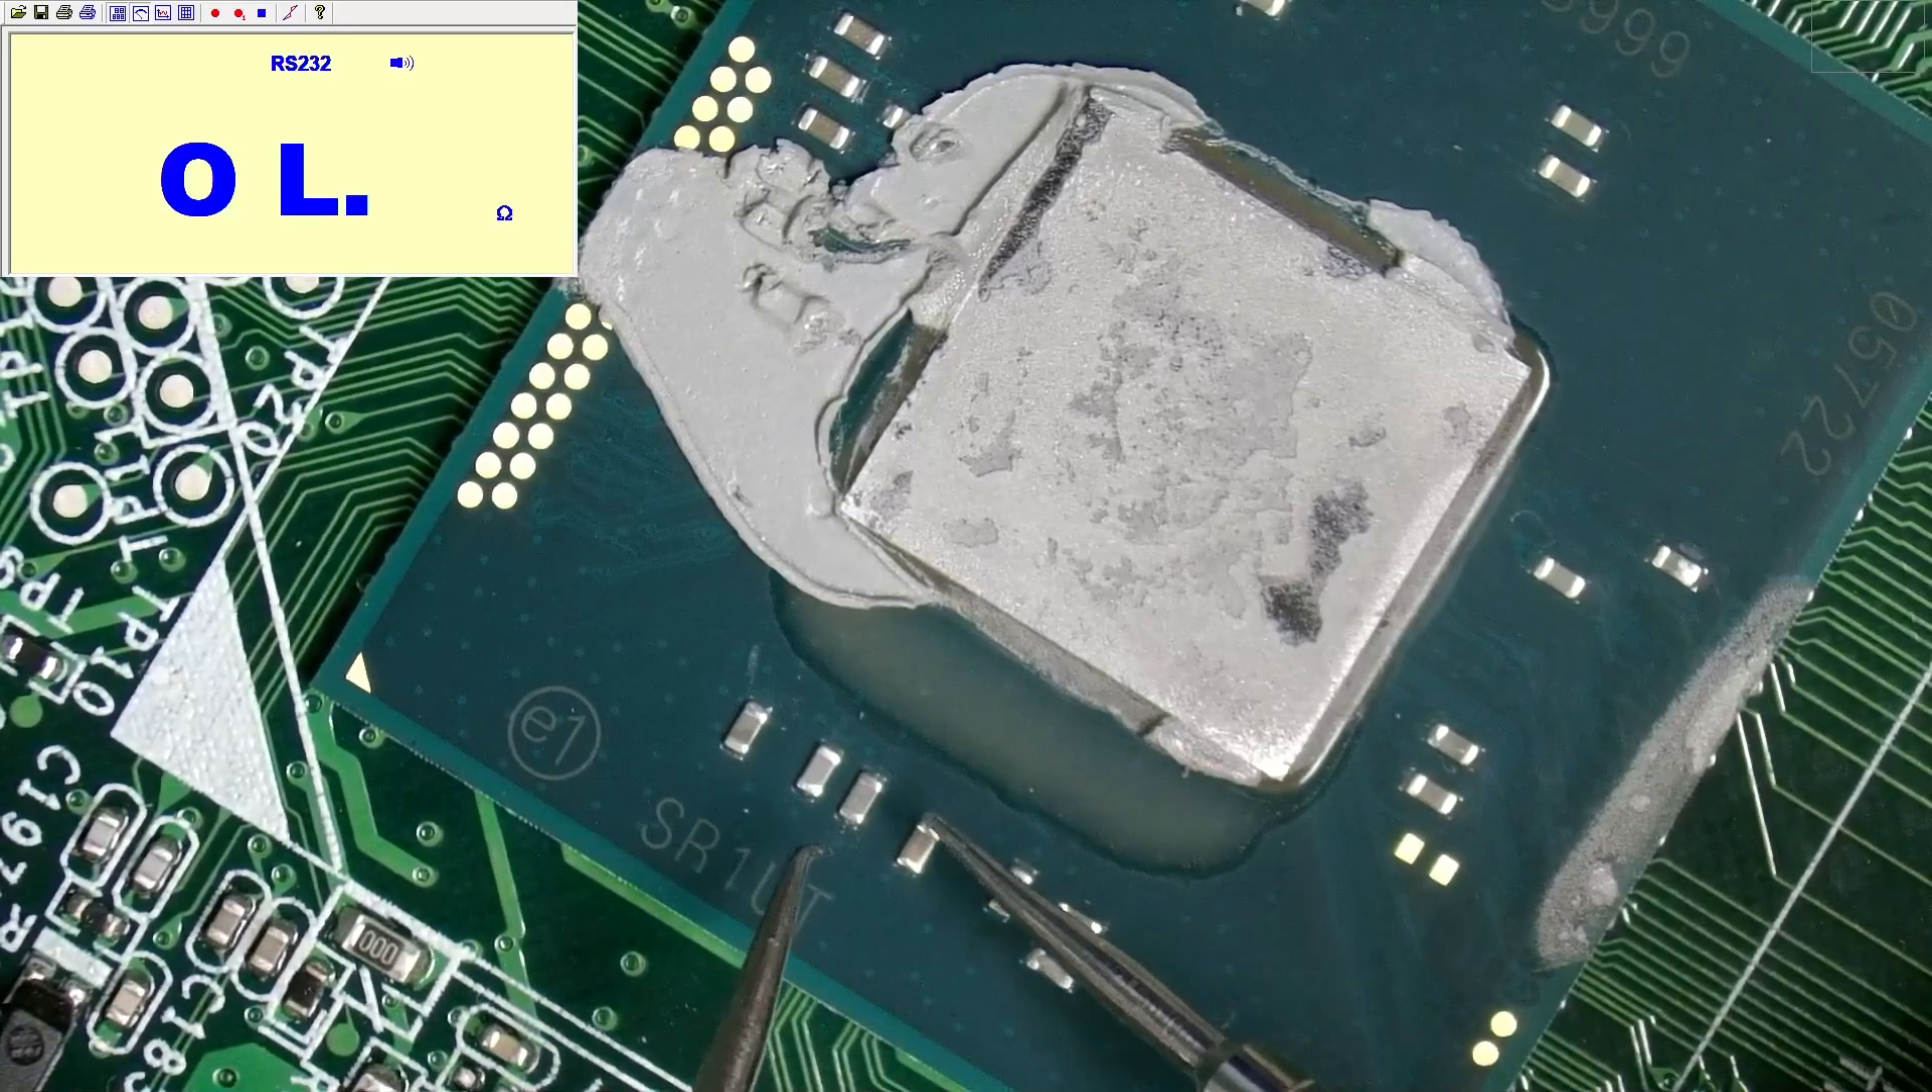So I removed the motherboard back out of the unit and I removed the heat sink.